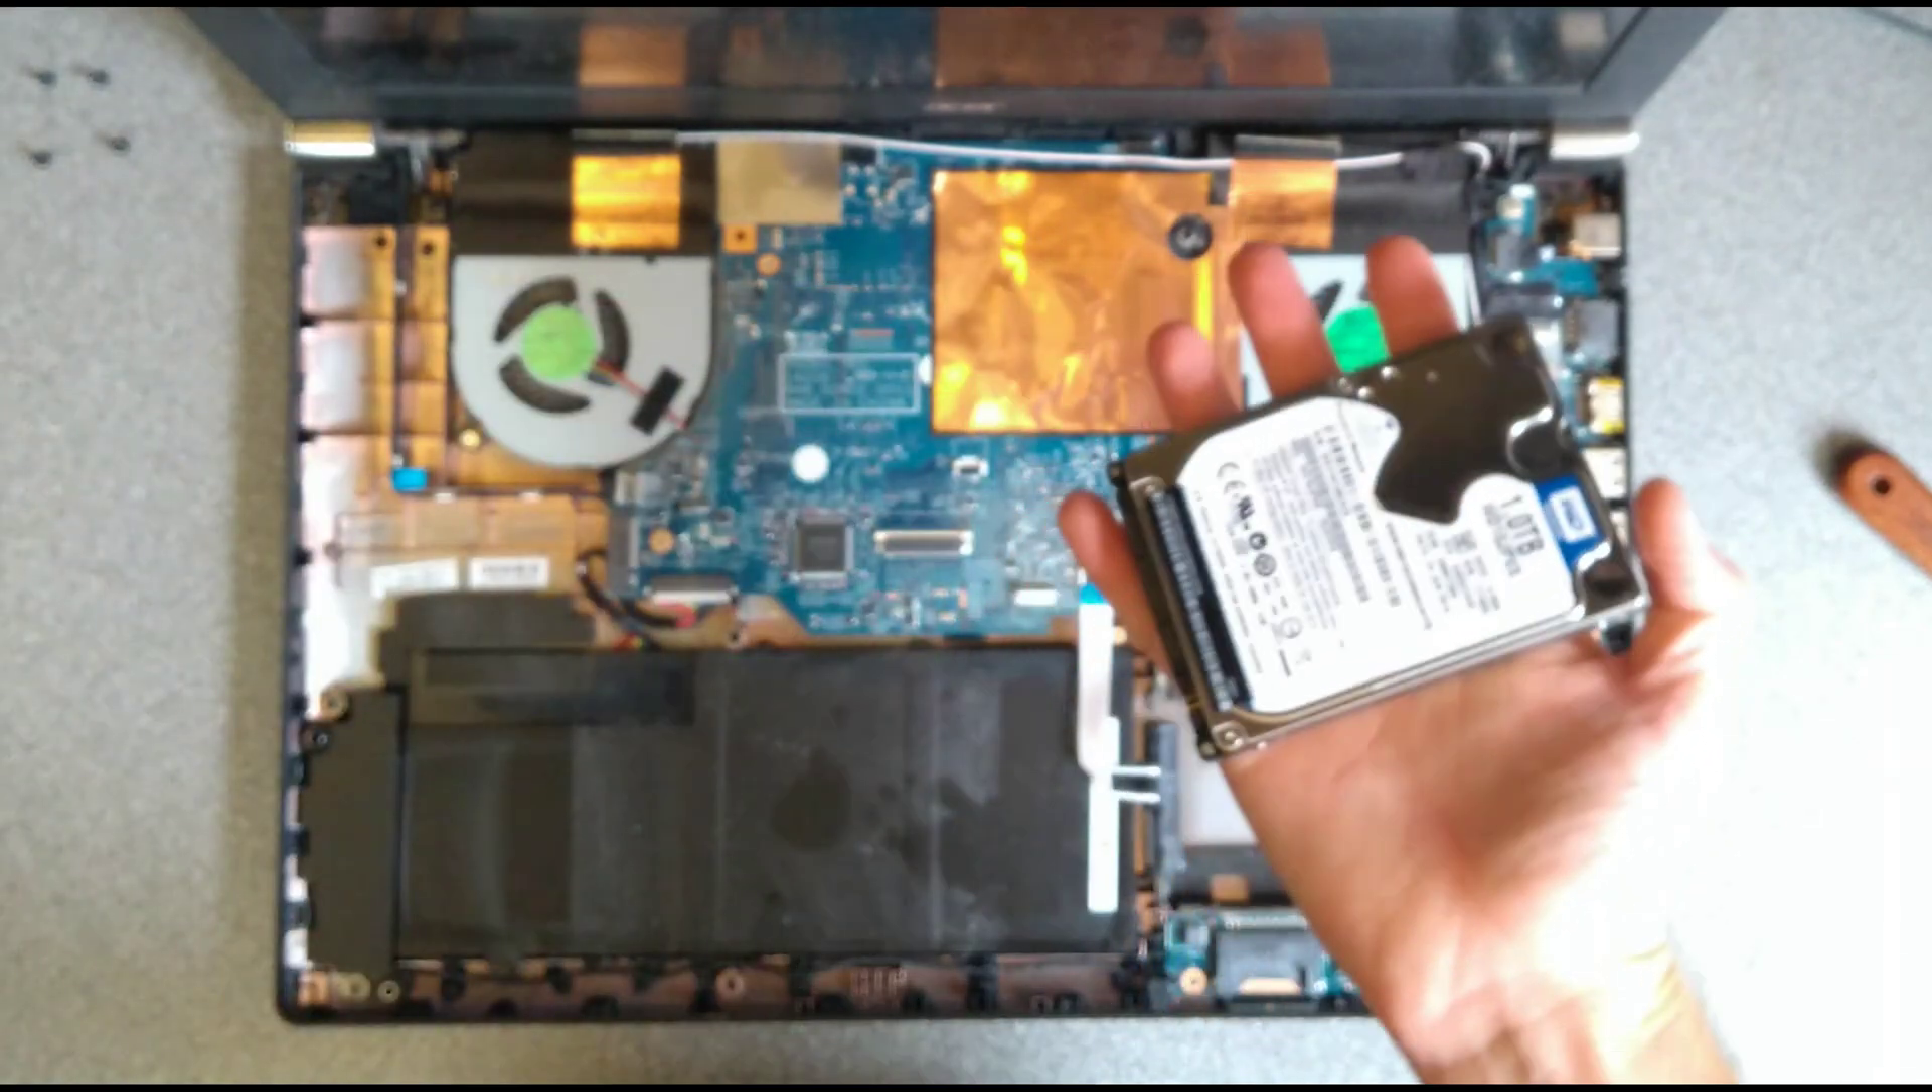And there we go. That's the hard disk removed.